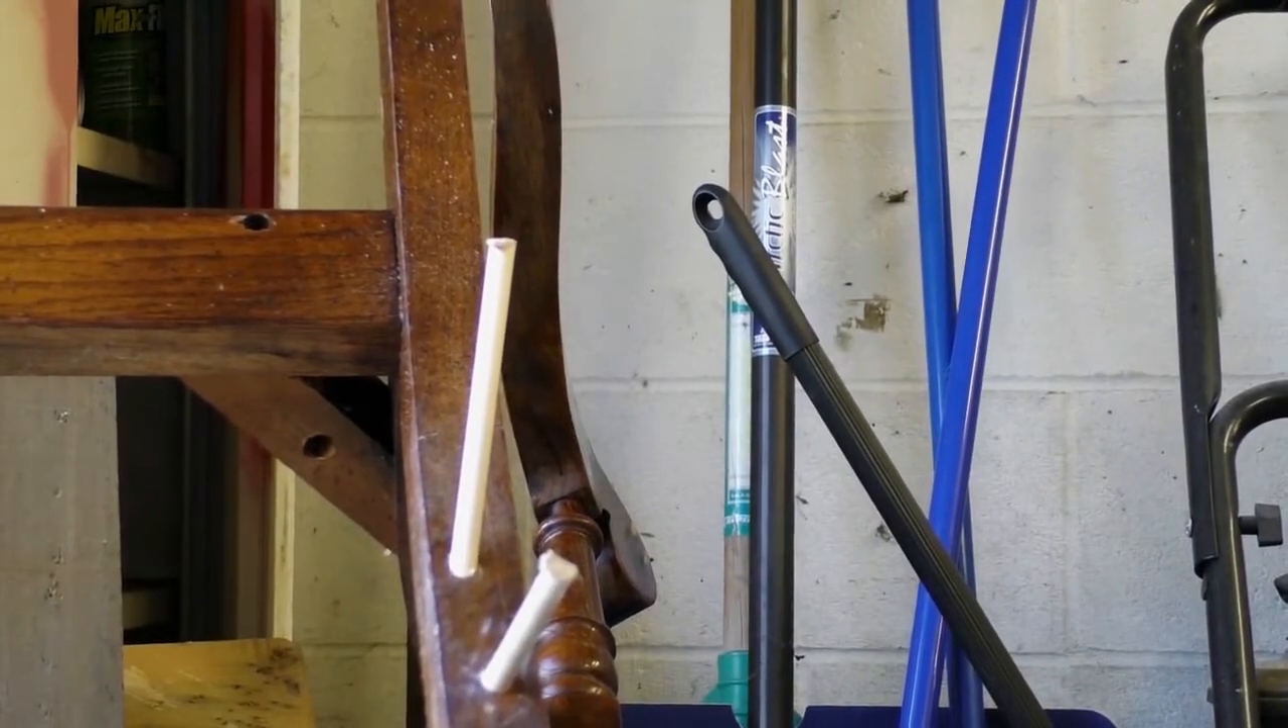And there's what the other side looks like with the dowels in it.